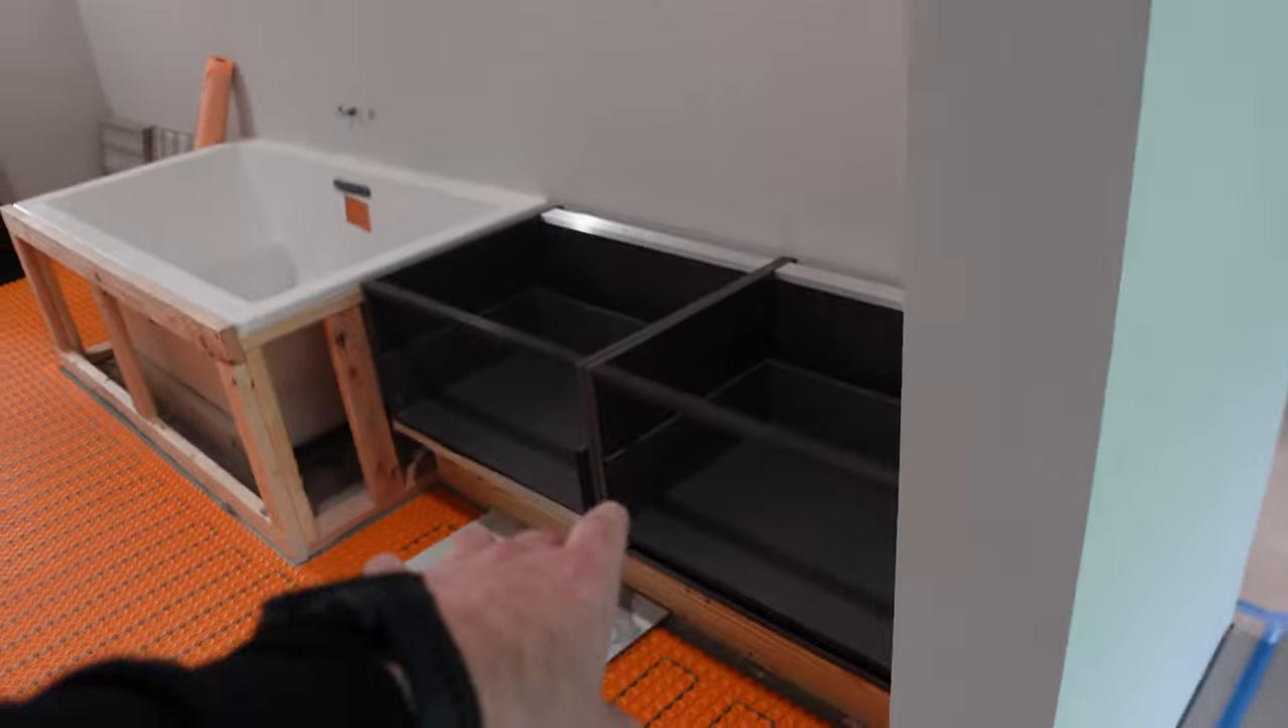But first you'll see we've got our cabinets starting to go in that go on the side of the tub.